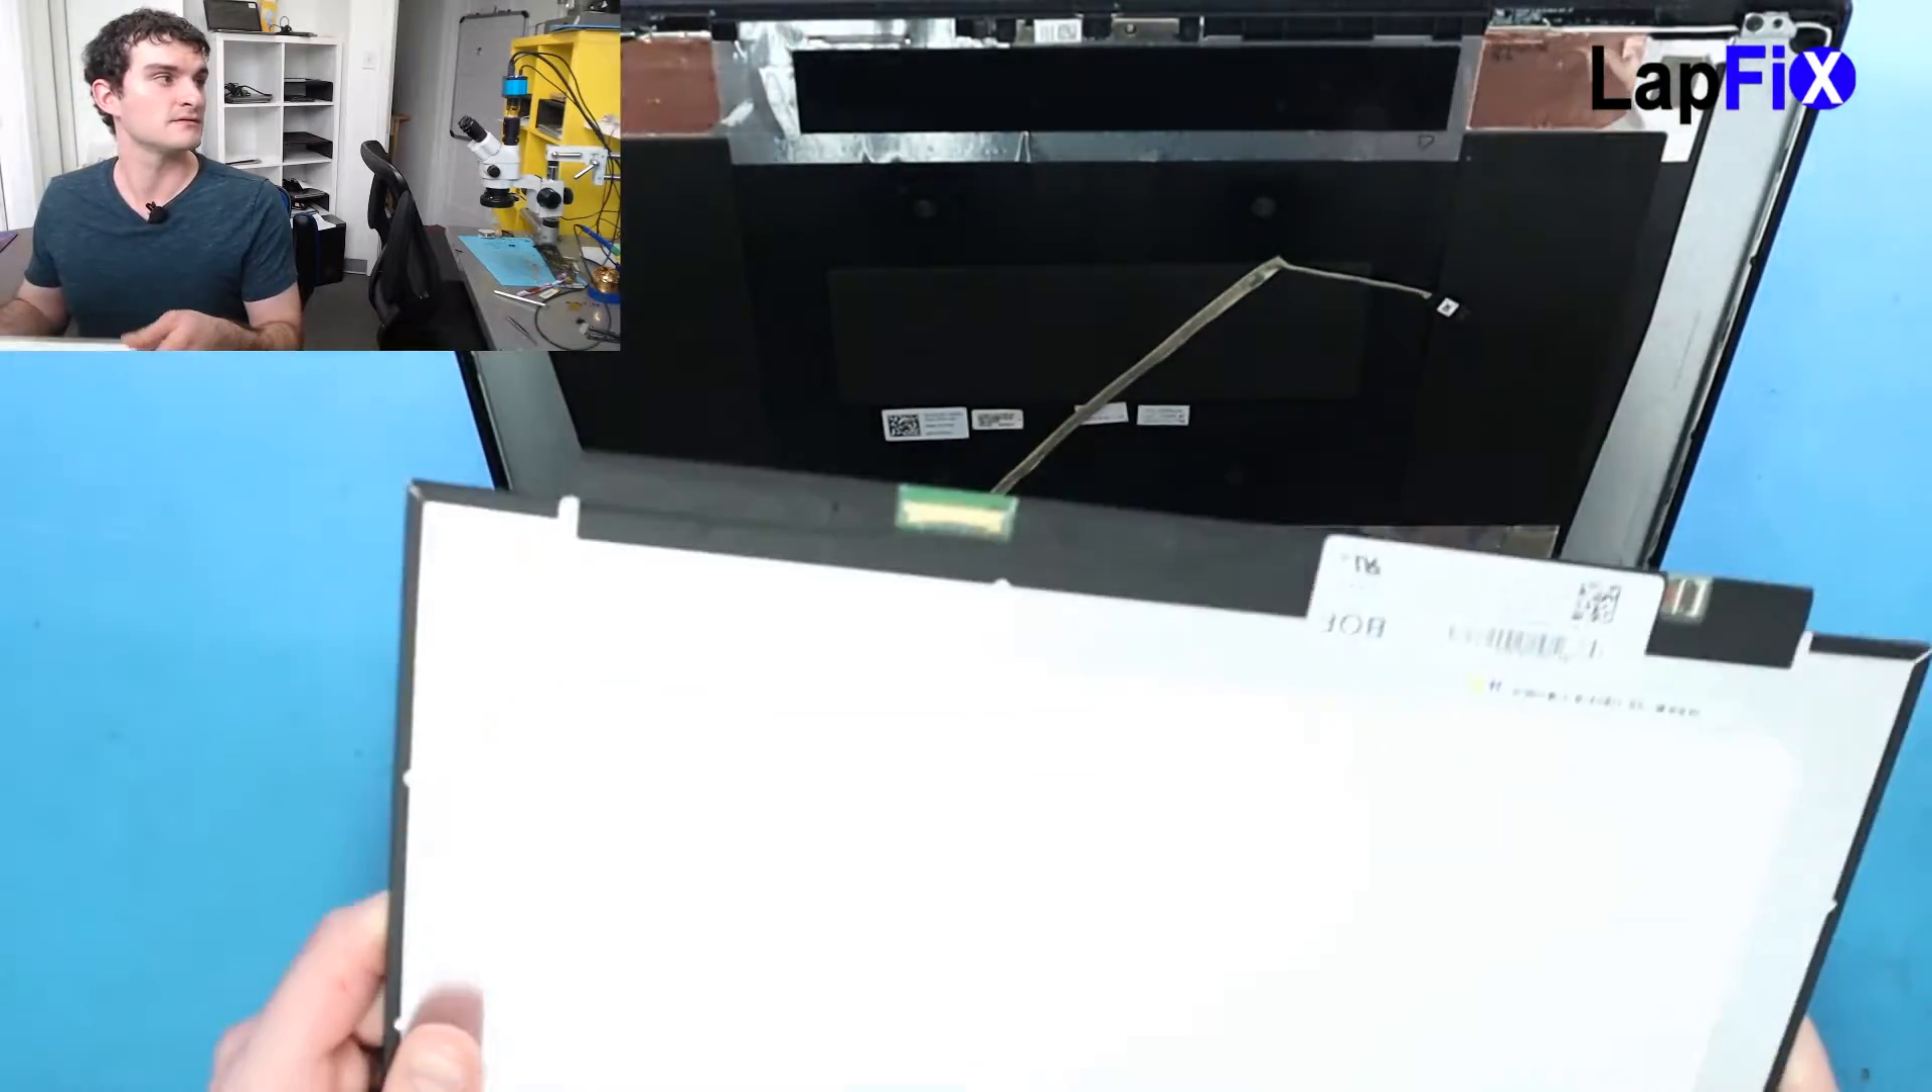So that's the LCD taken out.